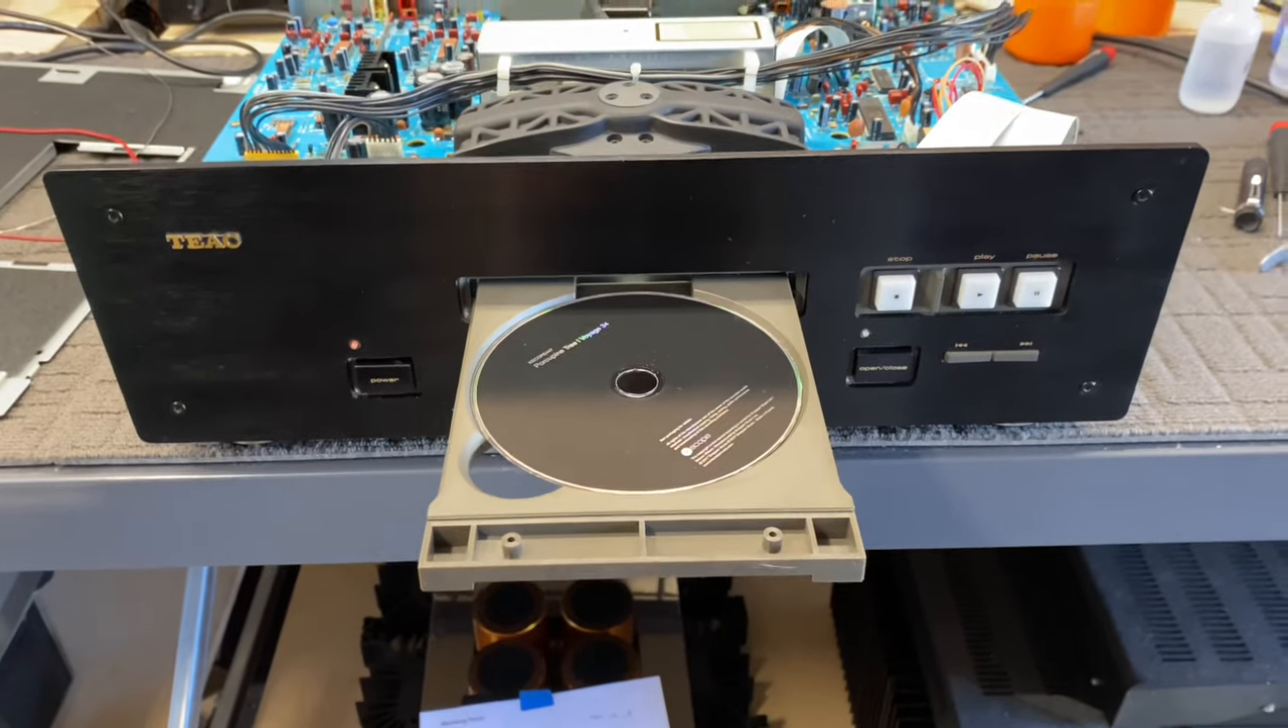Keep note that I haven't got the front bezel or fascia on the tray, but let's have a look.